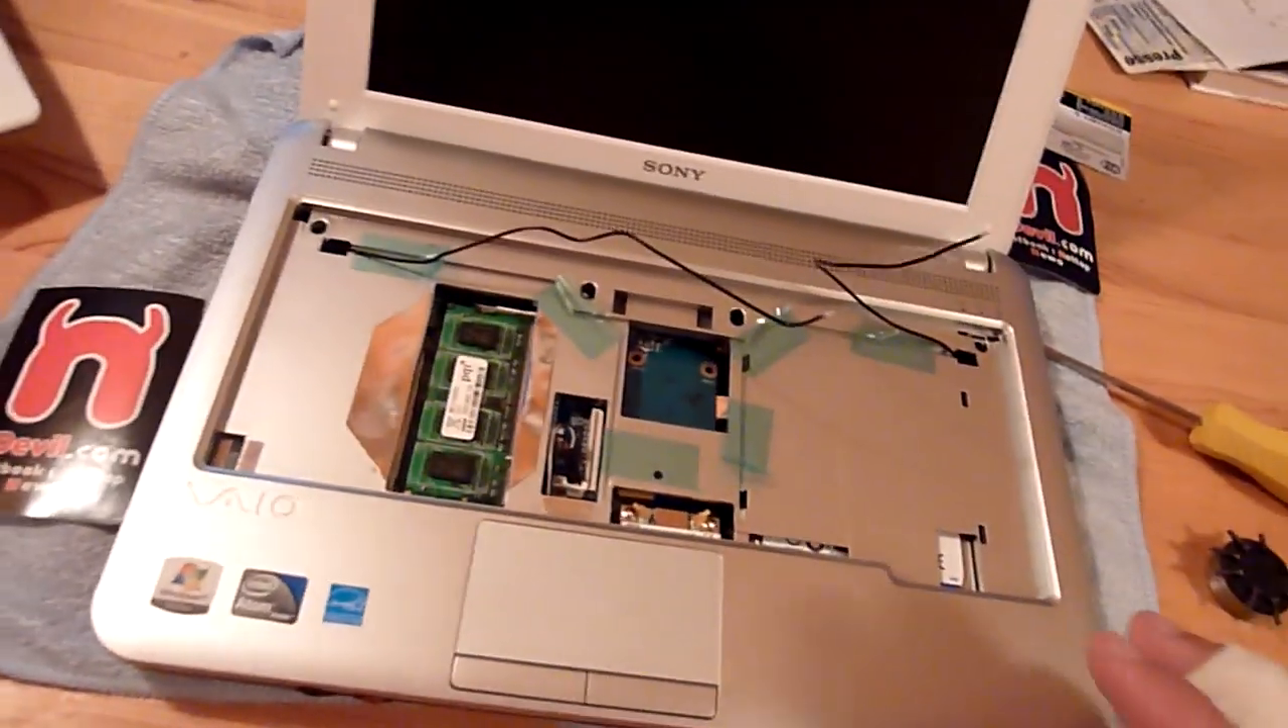As you can see I already took out the keyboard and usually these cables they are hidden under this tape and the keyboard is plugged in here.